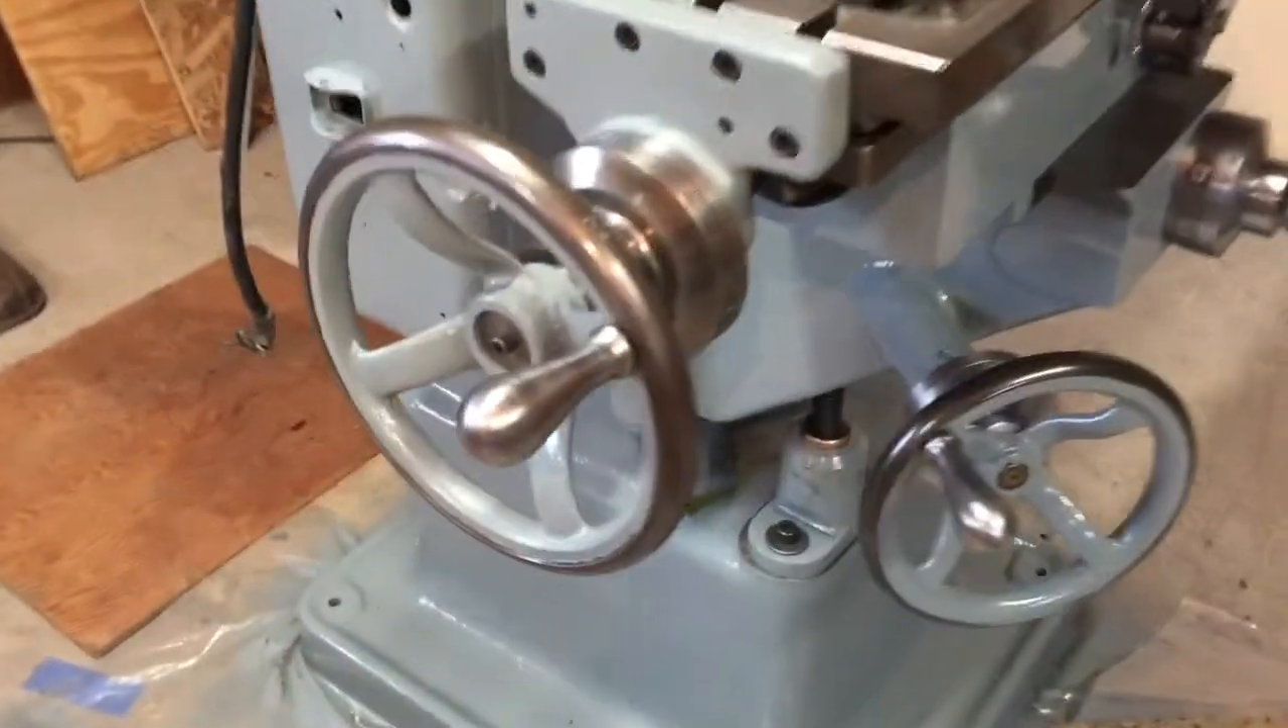I added the table back on and I finished up all of the cranks.